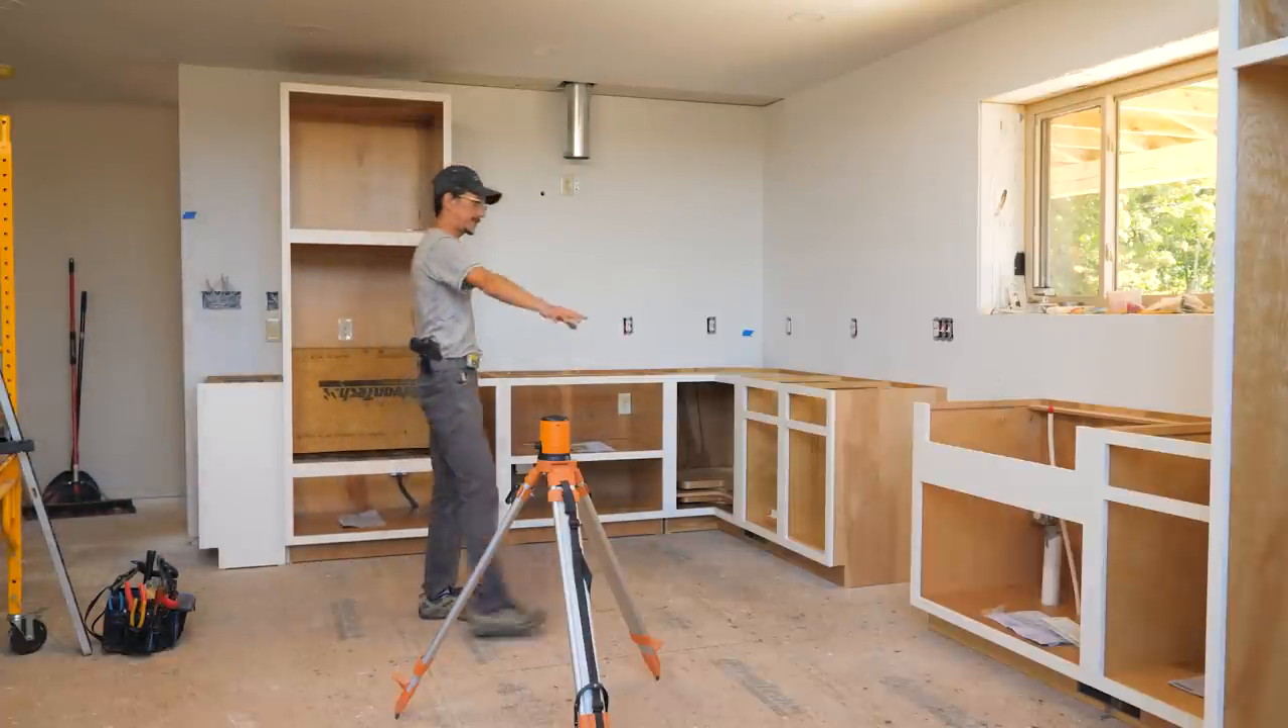Okay, base cabinets are done as far as installation.